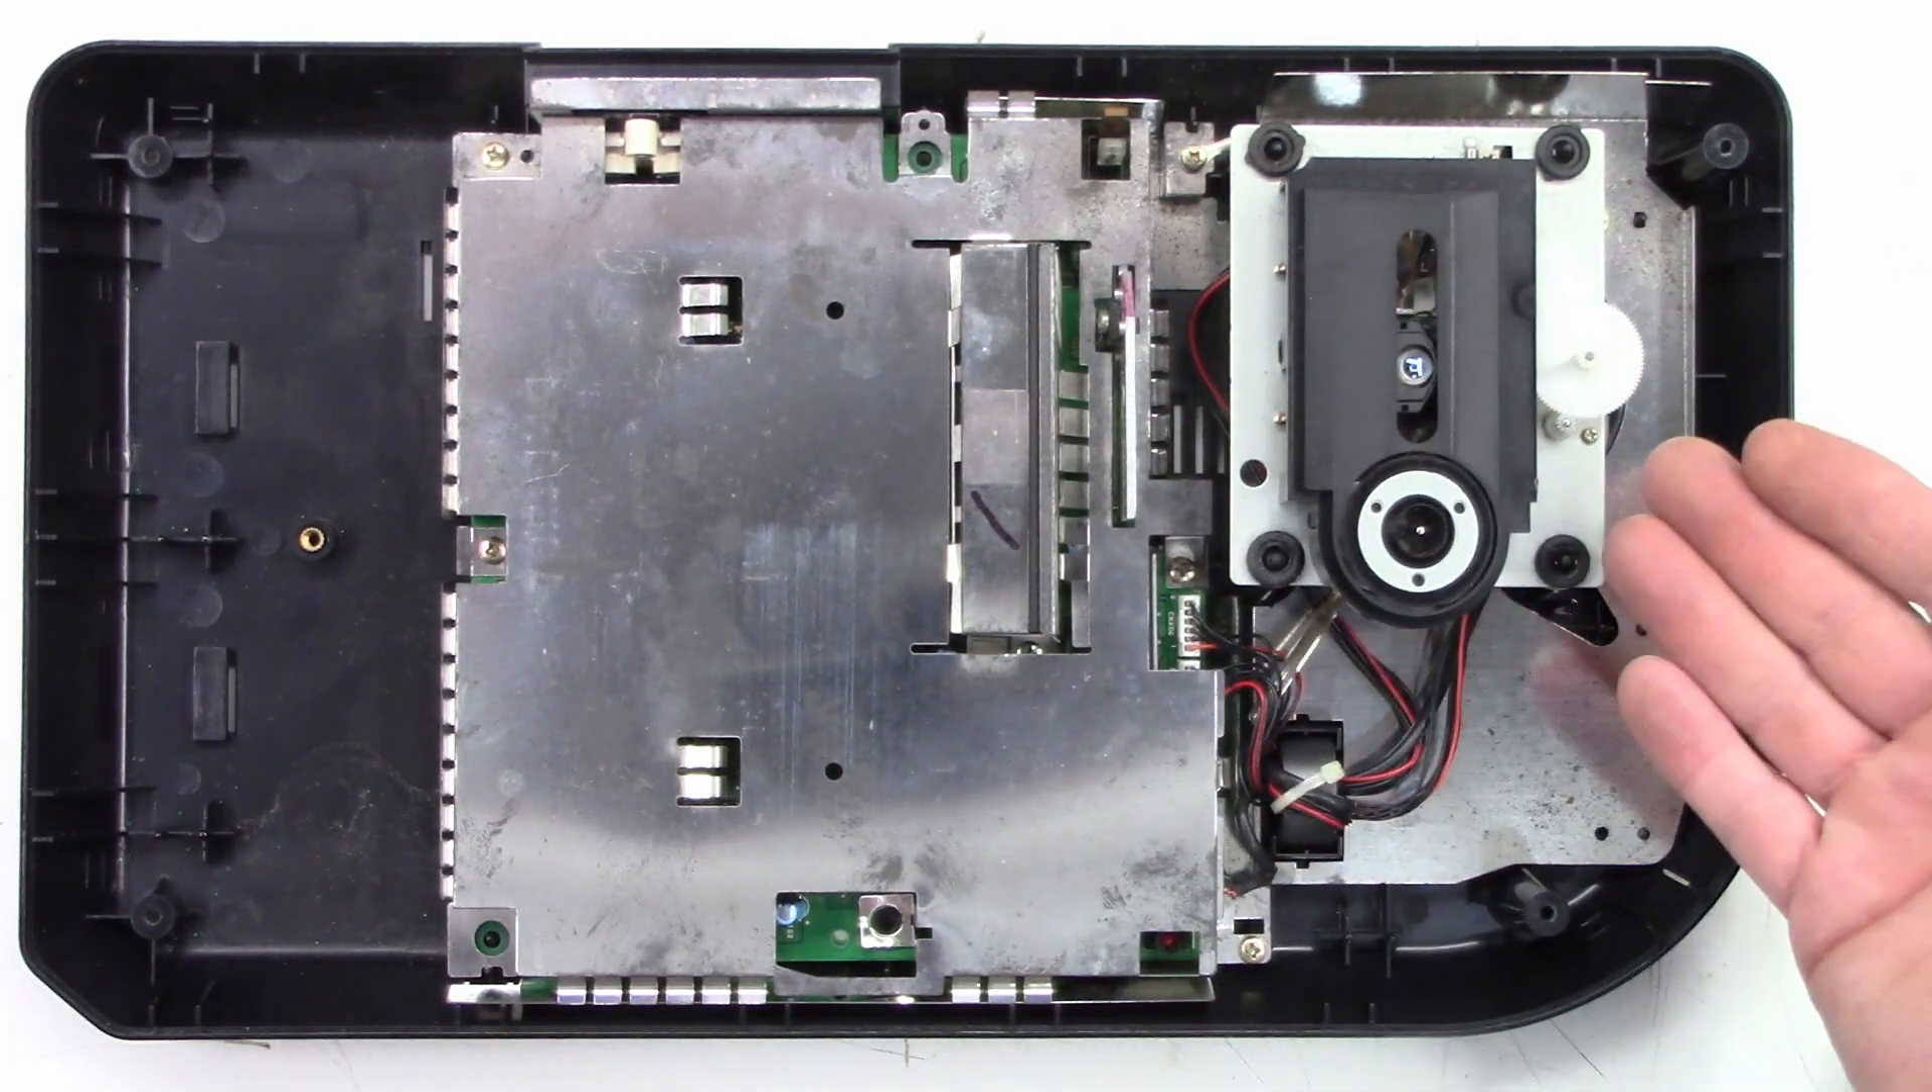I still have these metal shields I need to get out of the way.